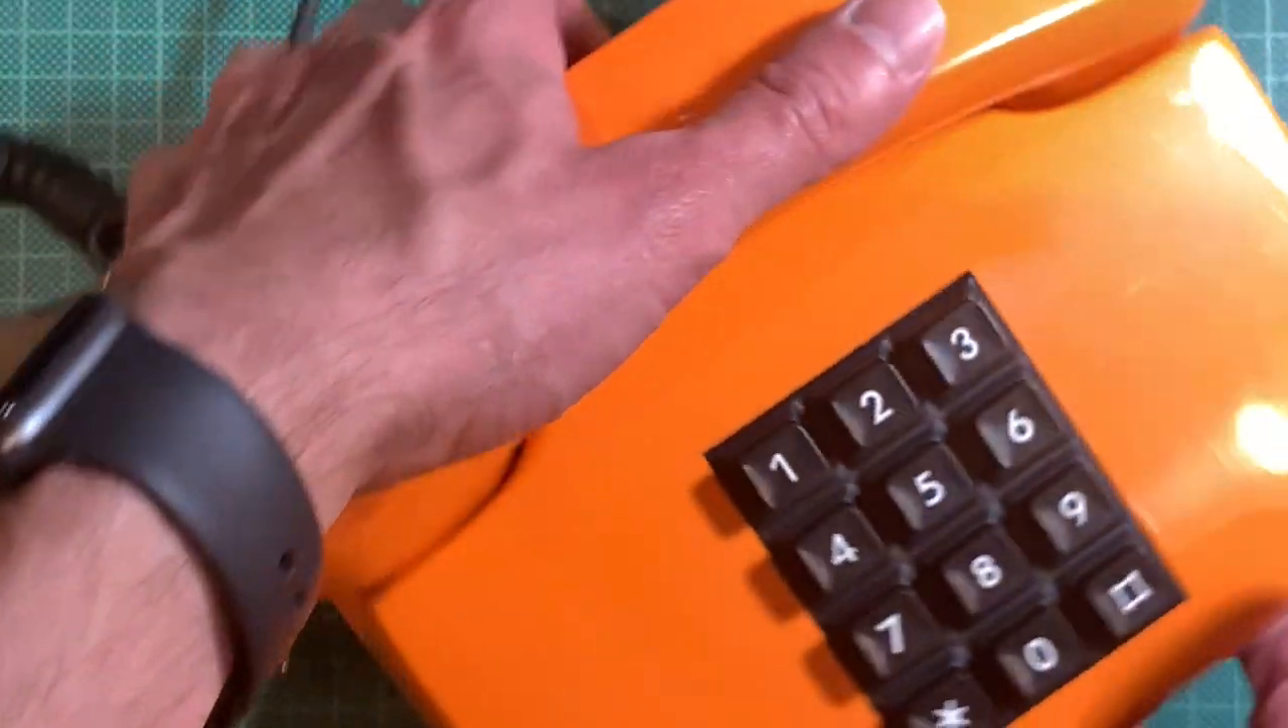I turned around the number pad you probably already noticed that it was upside down.